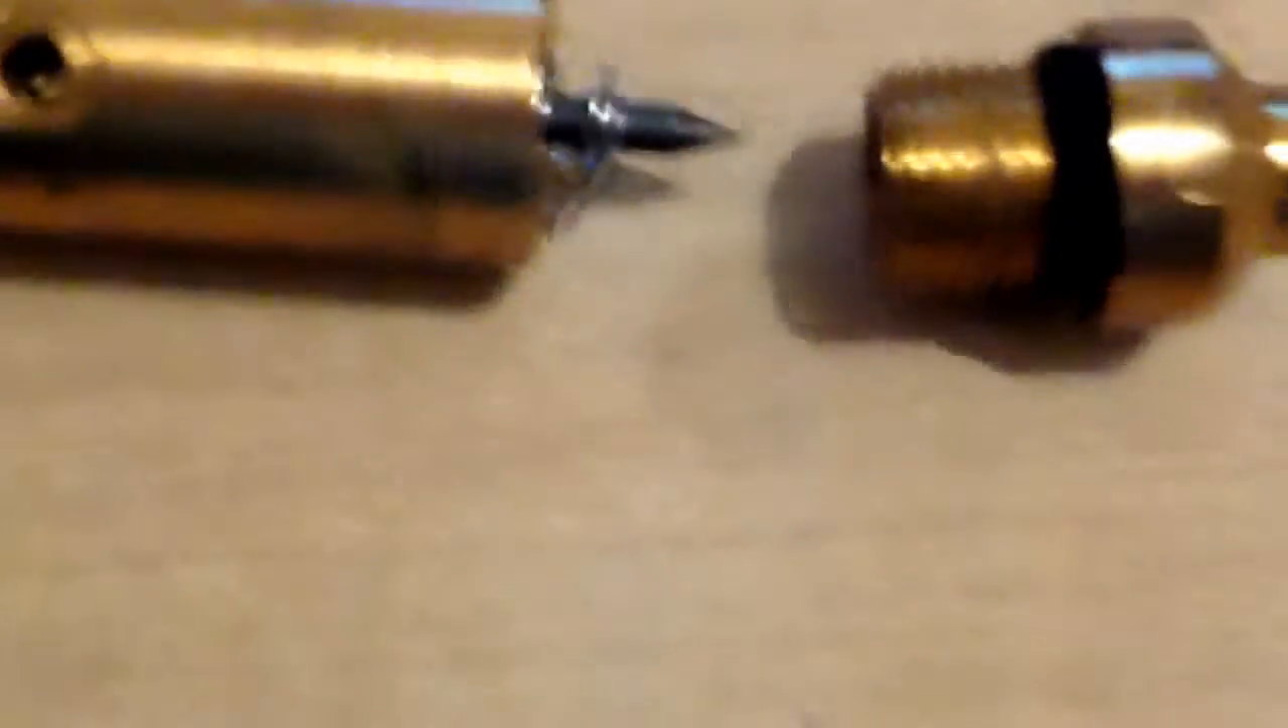This is the valve in half. I've just unscrewed it.